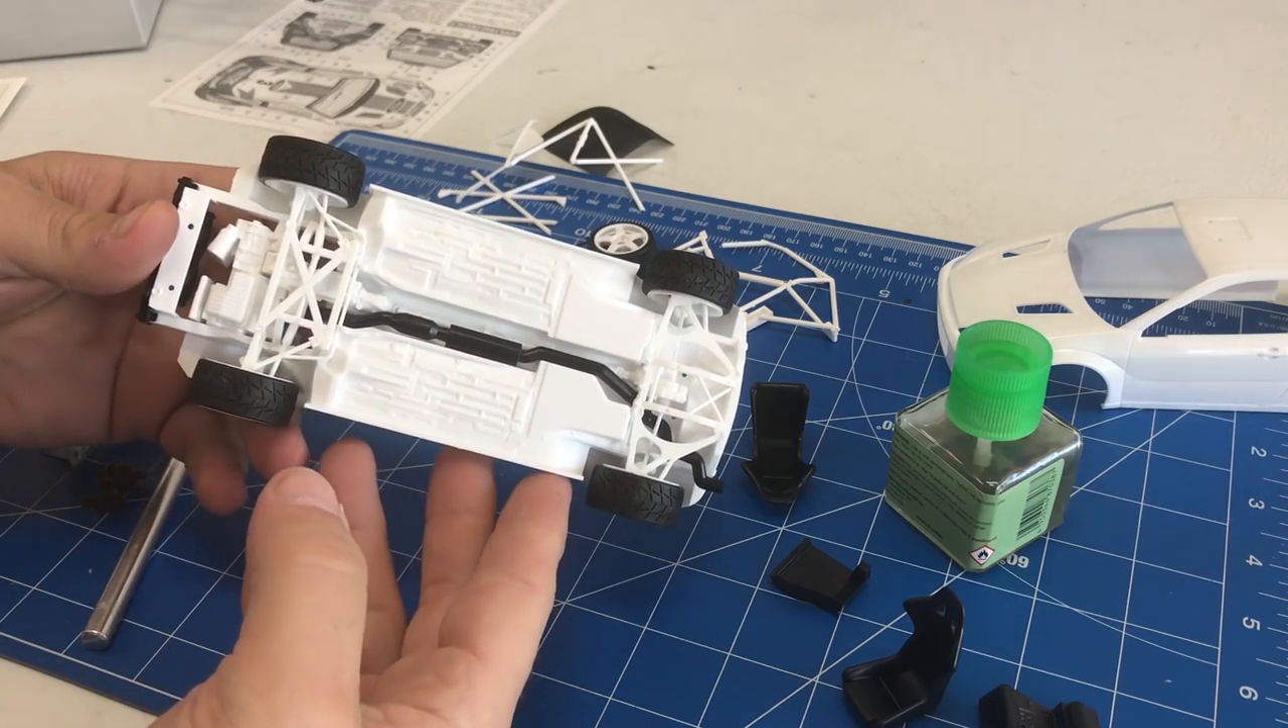So, we have the, the whole lower chassis assembled right now.